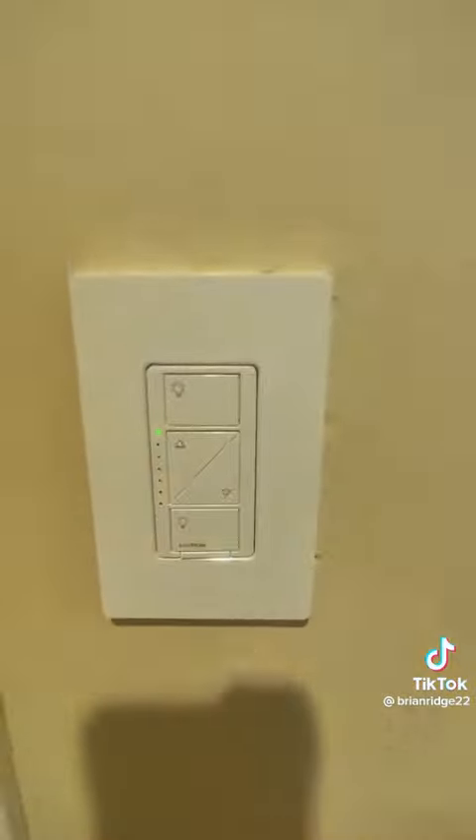I got the new dimmer wired. I got the dimmer installed with the screwless plate cover.